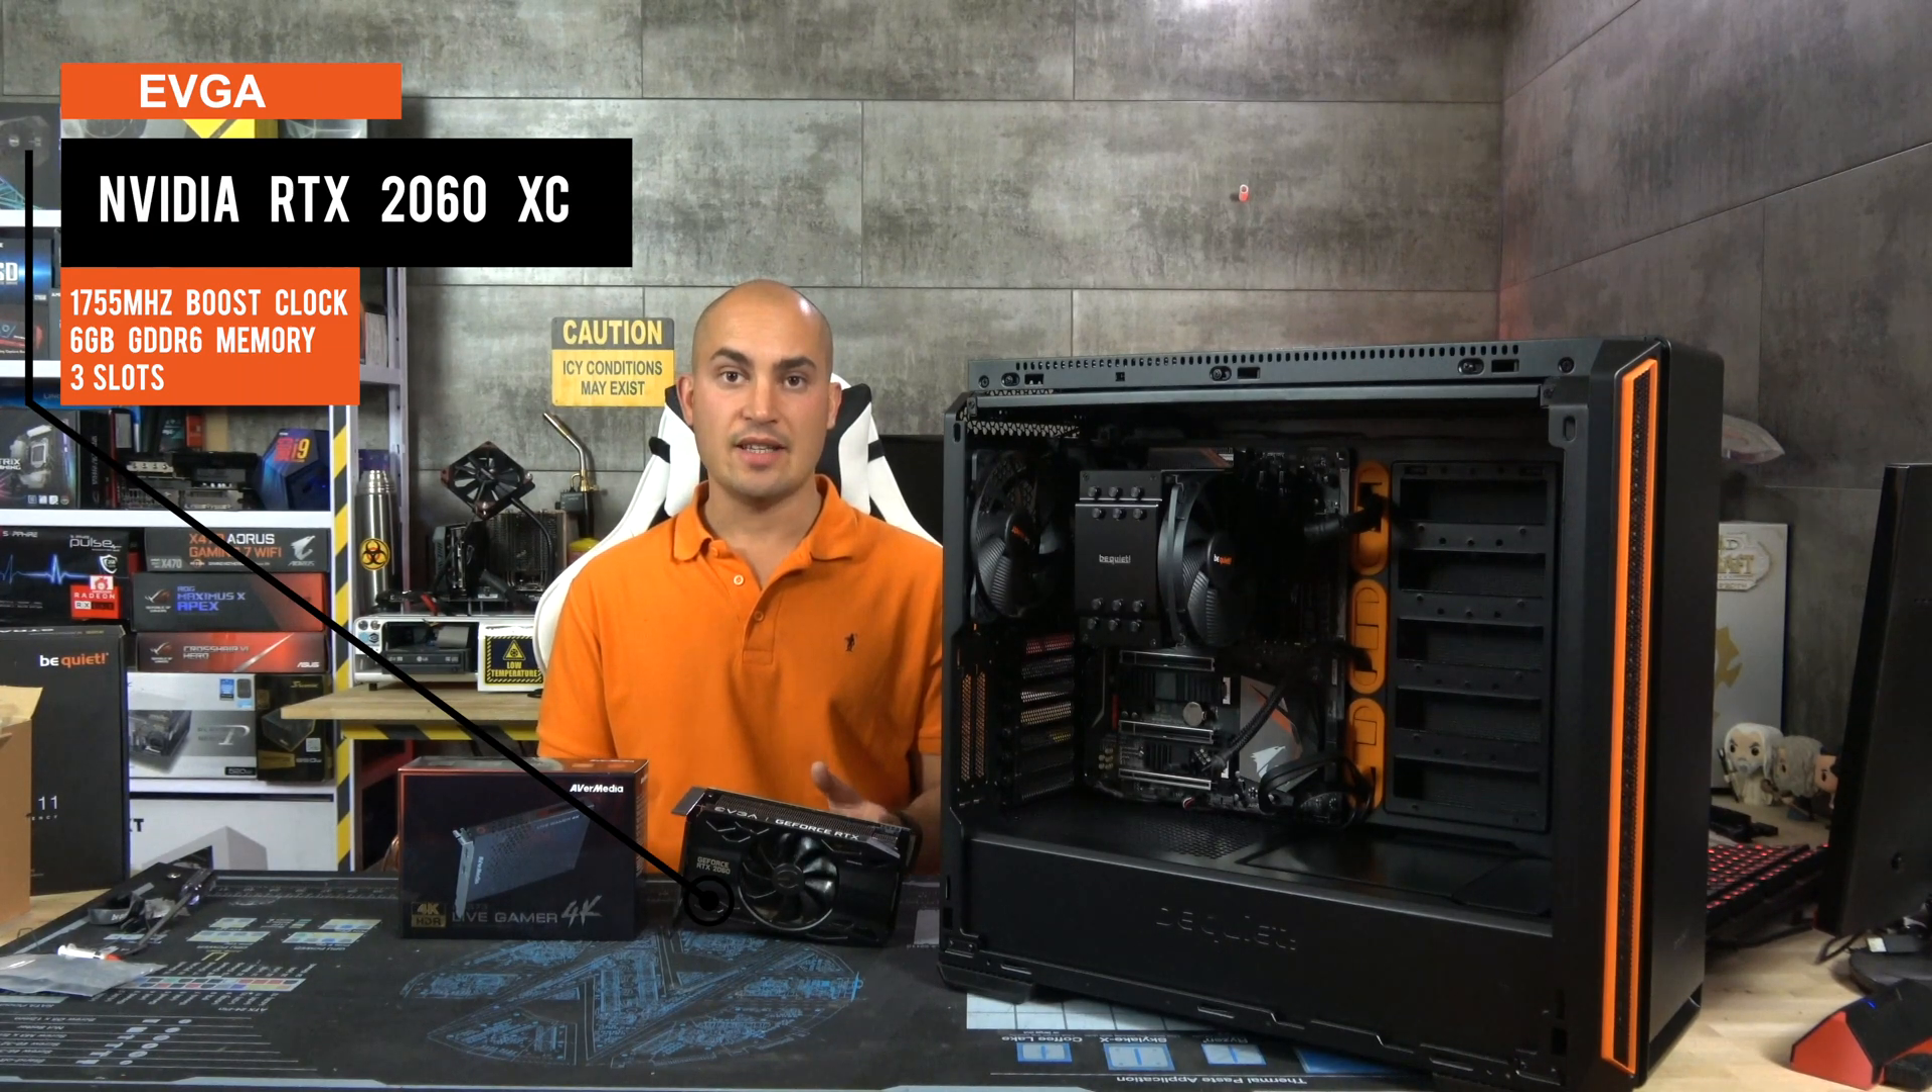The build now is almost ready, I just need to plug in the GPU and the HDMI acquisition card.